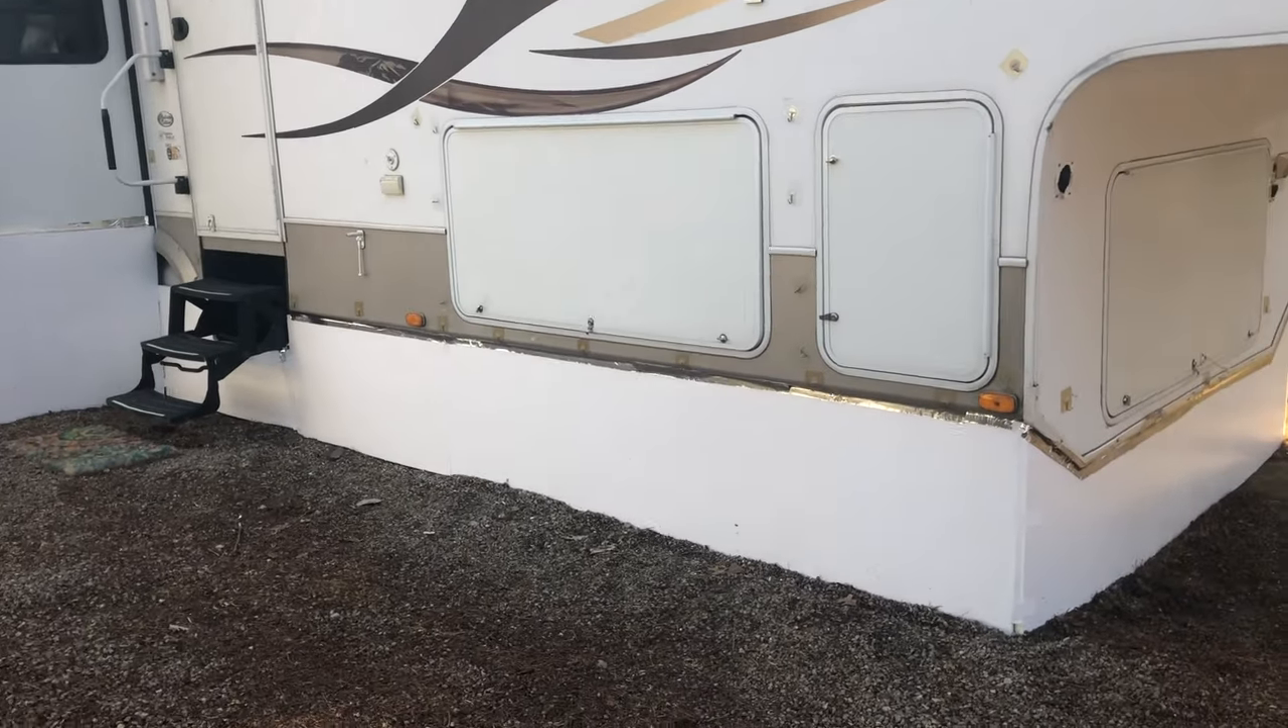We've finally finished up our skirting so I'm going to show you the final result here.